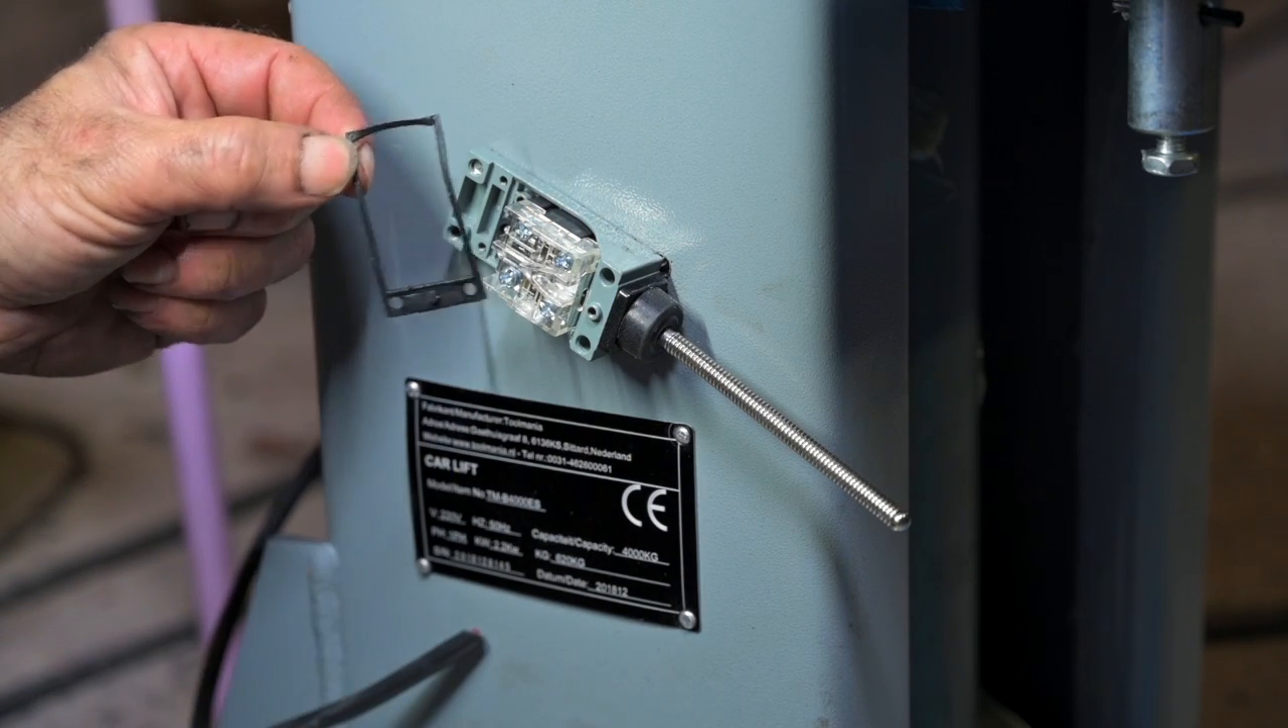And in fact there is even a seal in there so I removed that already.